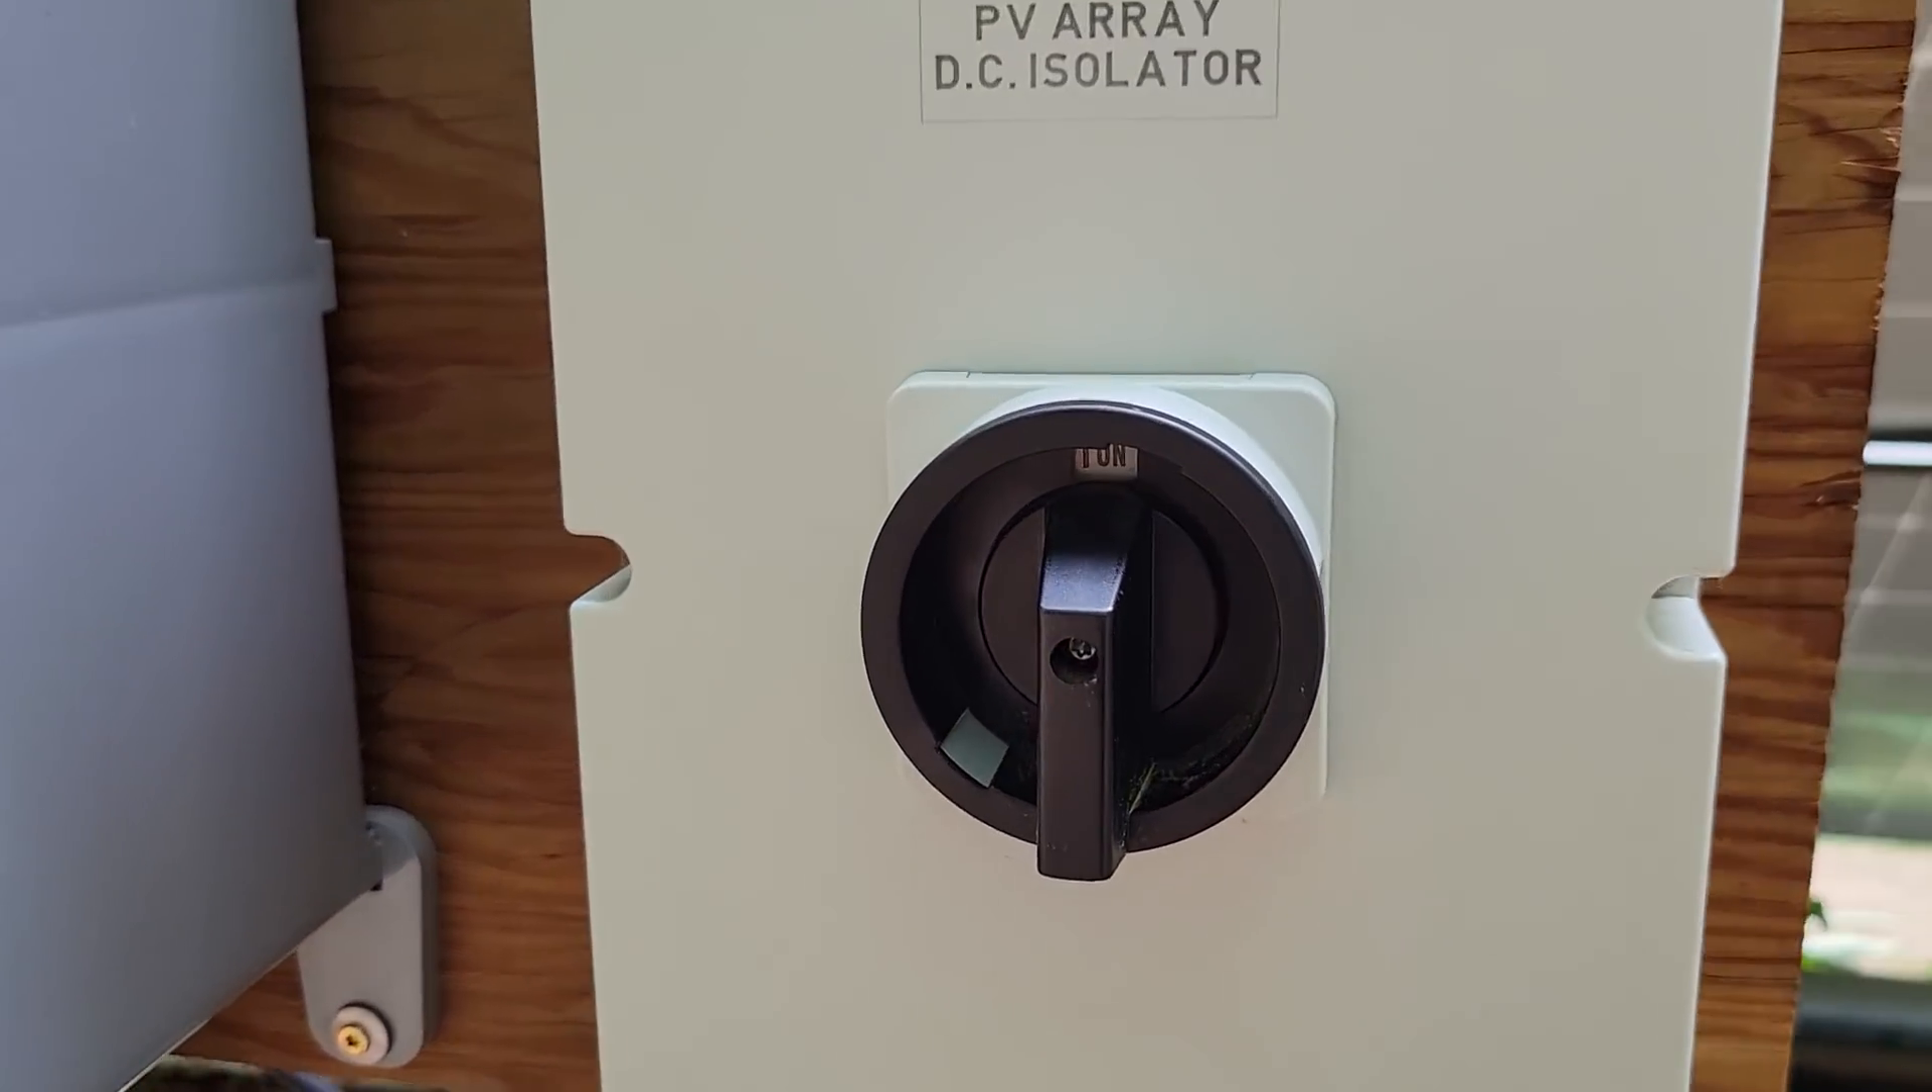Here's the IMO disconnect switch. All put together. It's currently on.